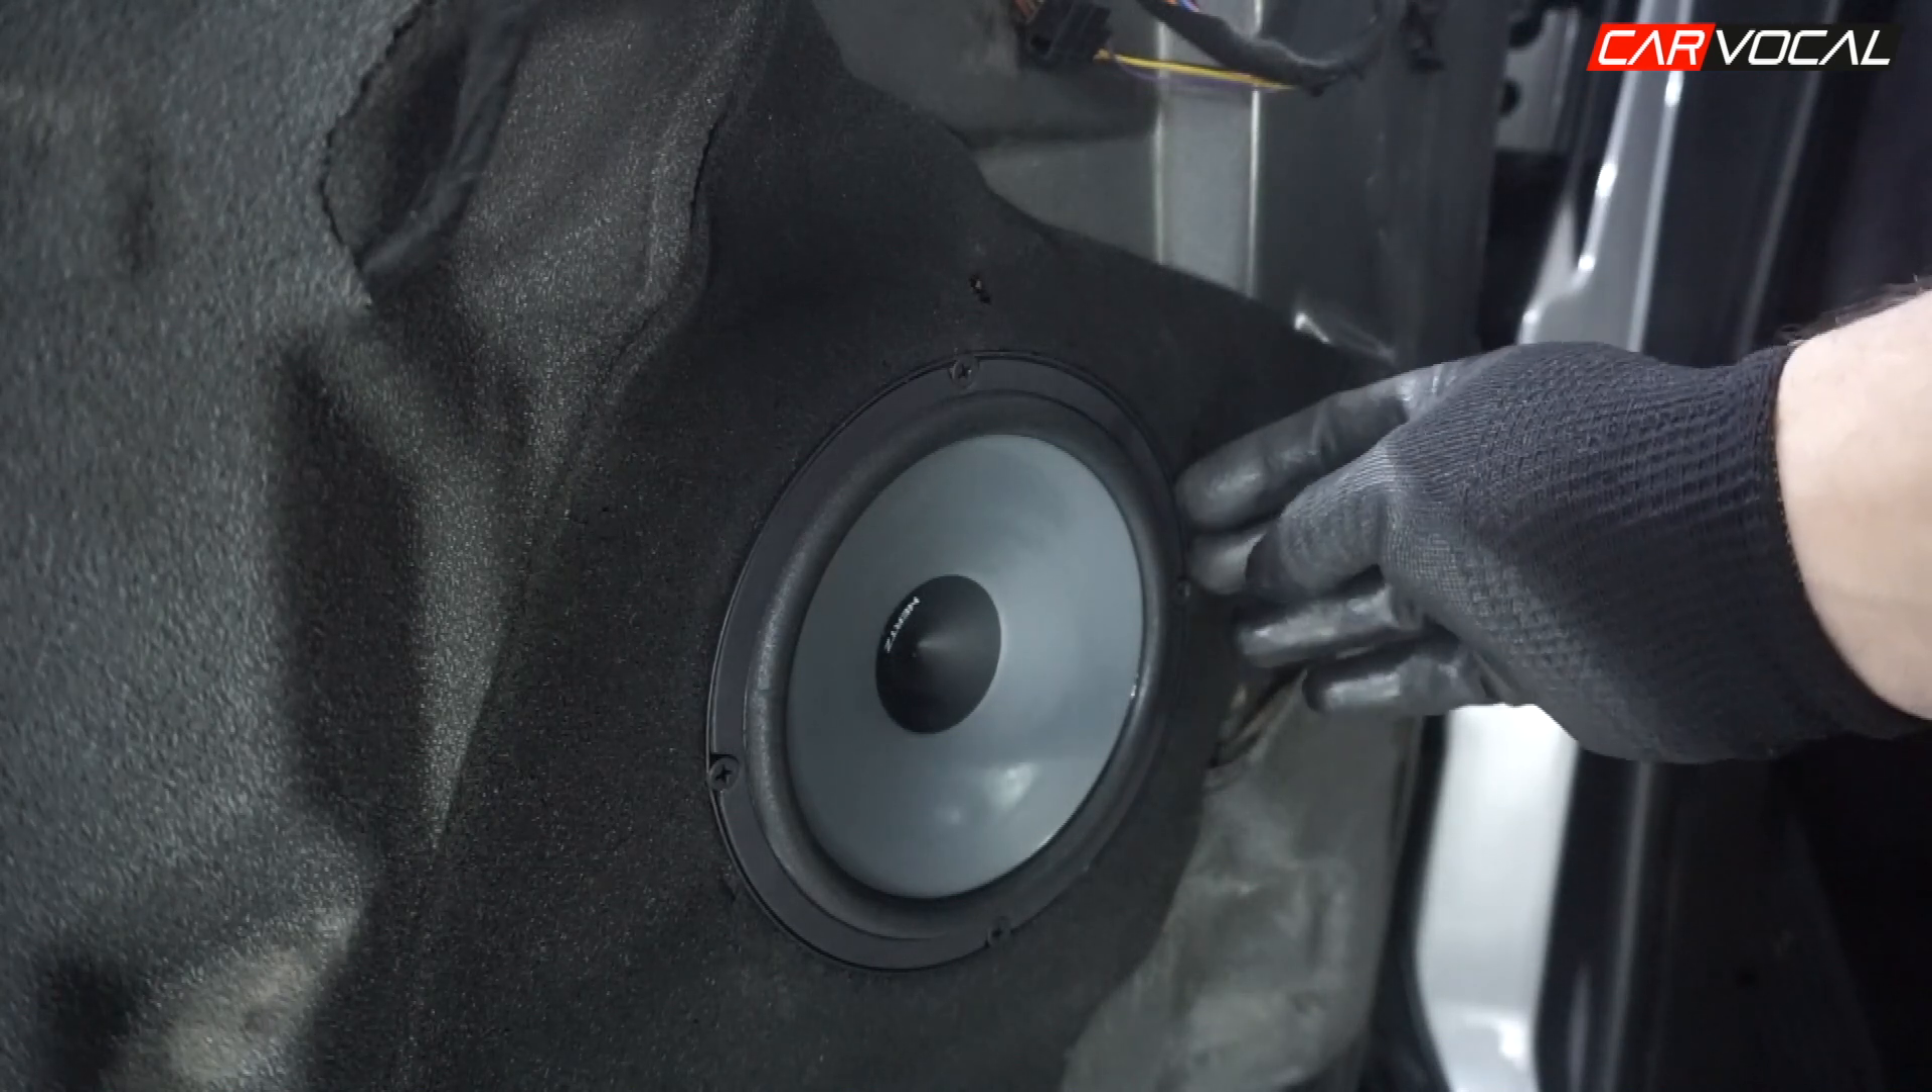Görmüş olduğunuz gibi orijinal bir kasnakla beraber buraya K165'in hoparlör kısmını taktık.